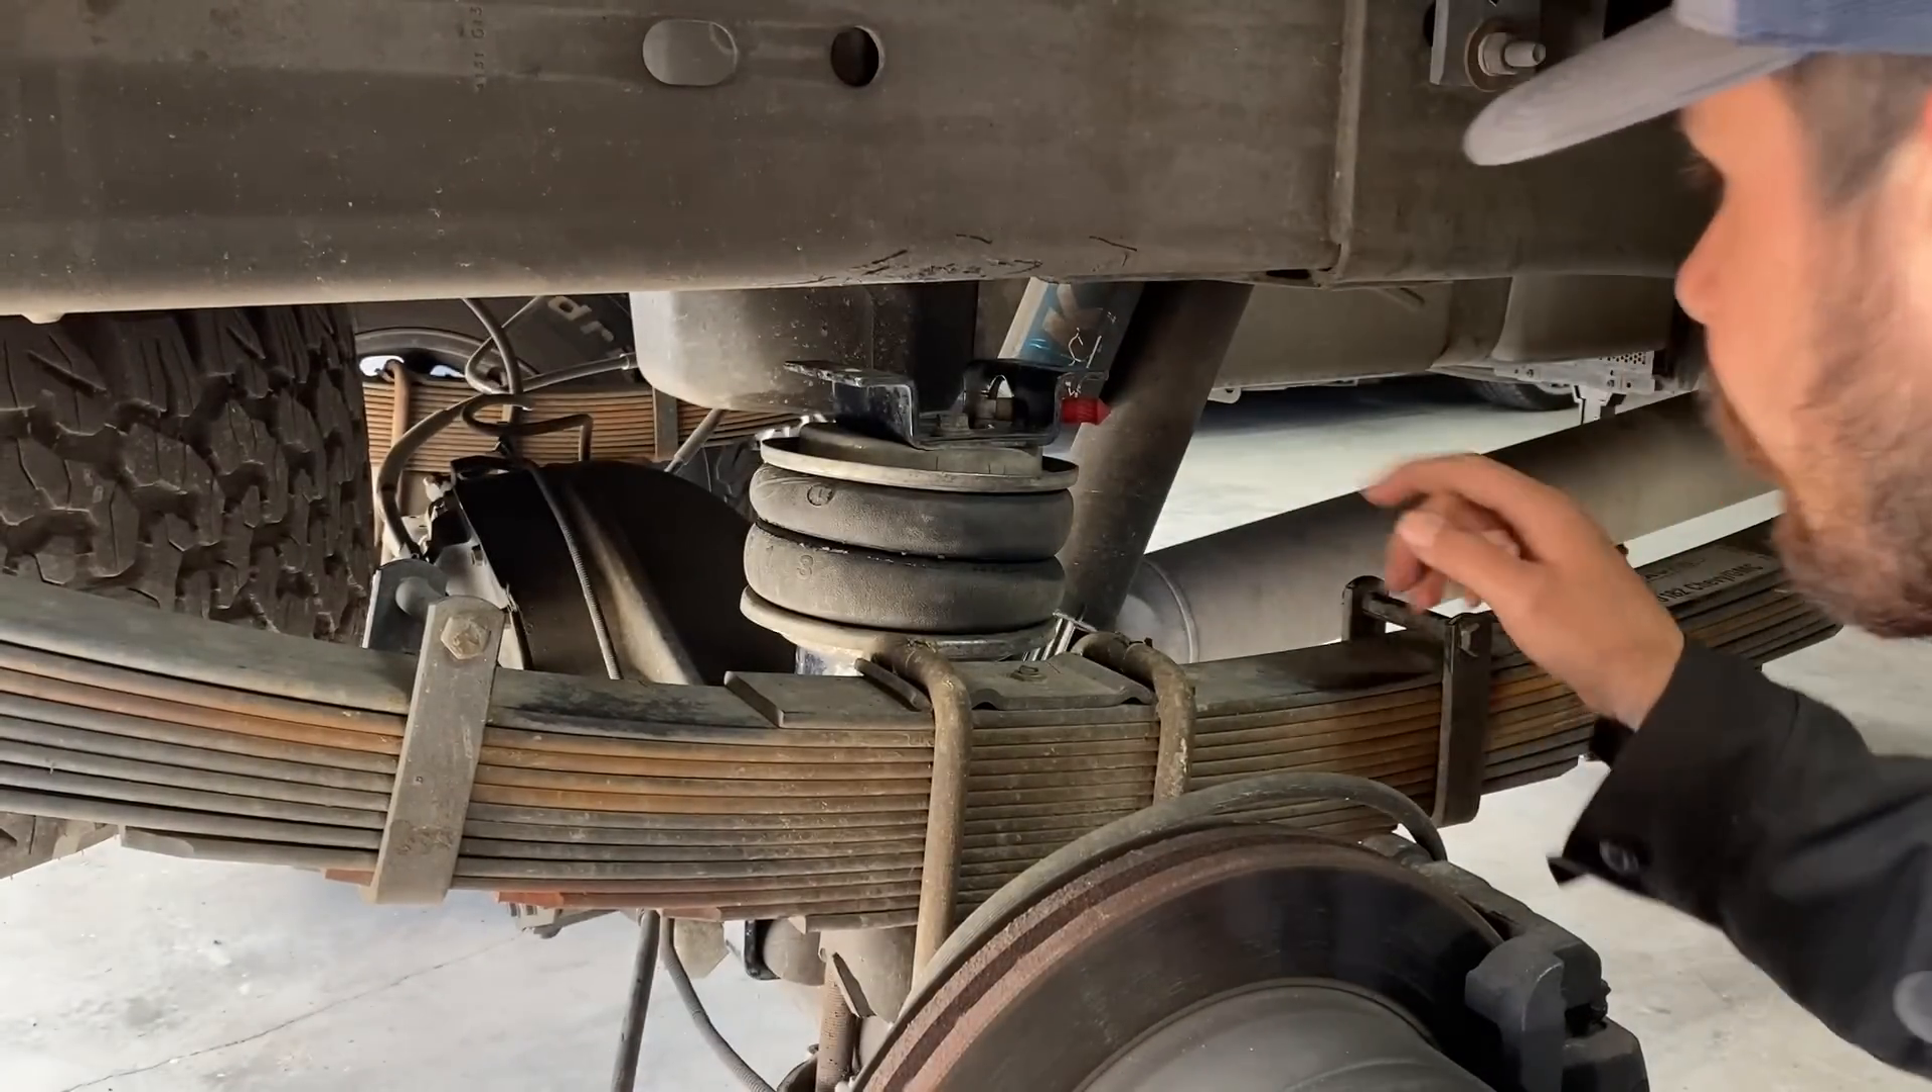So while I'm waiting to hear back about the welder, I got the rear wheels pulled off and I'm working on getting my old airbags installed back on the truck.